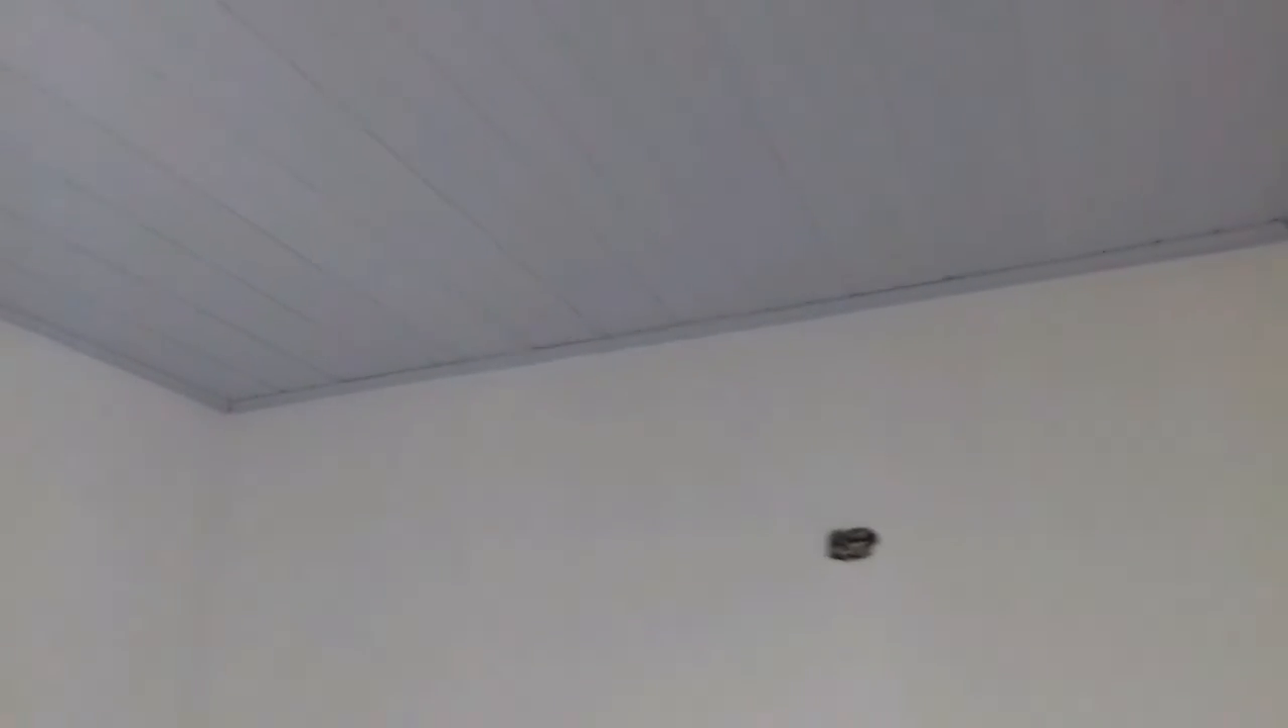Aí o forro de PVC, já está instalado. Agora falta só jogar a tinta em cima aí, para a gente ficar com o serviço pronto.